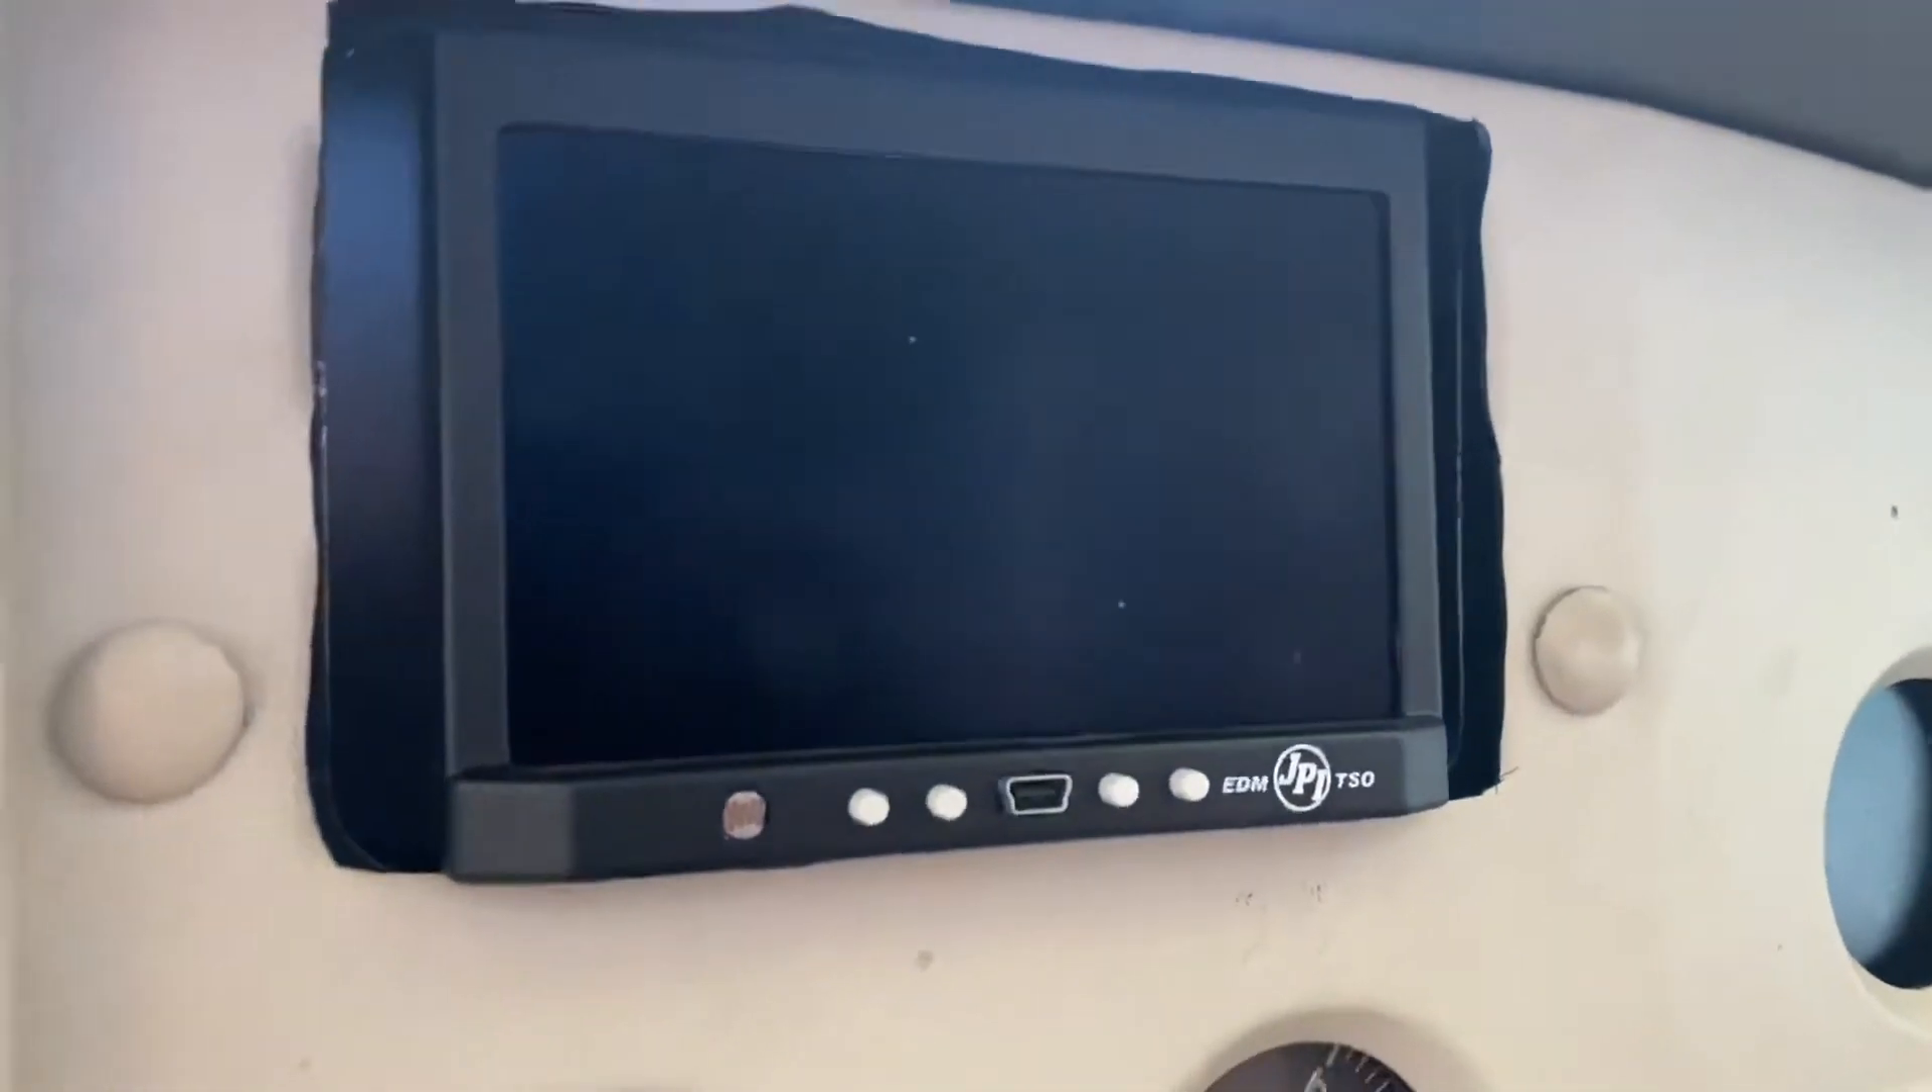The only problem was this panel that goes around it. It doesn't really fit right the way it was cut out and things like that.